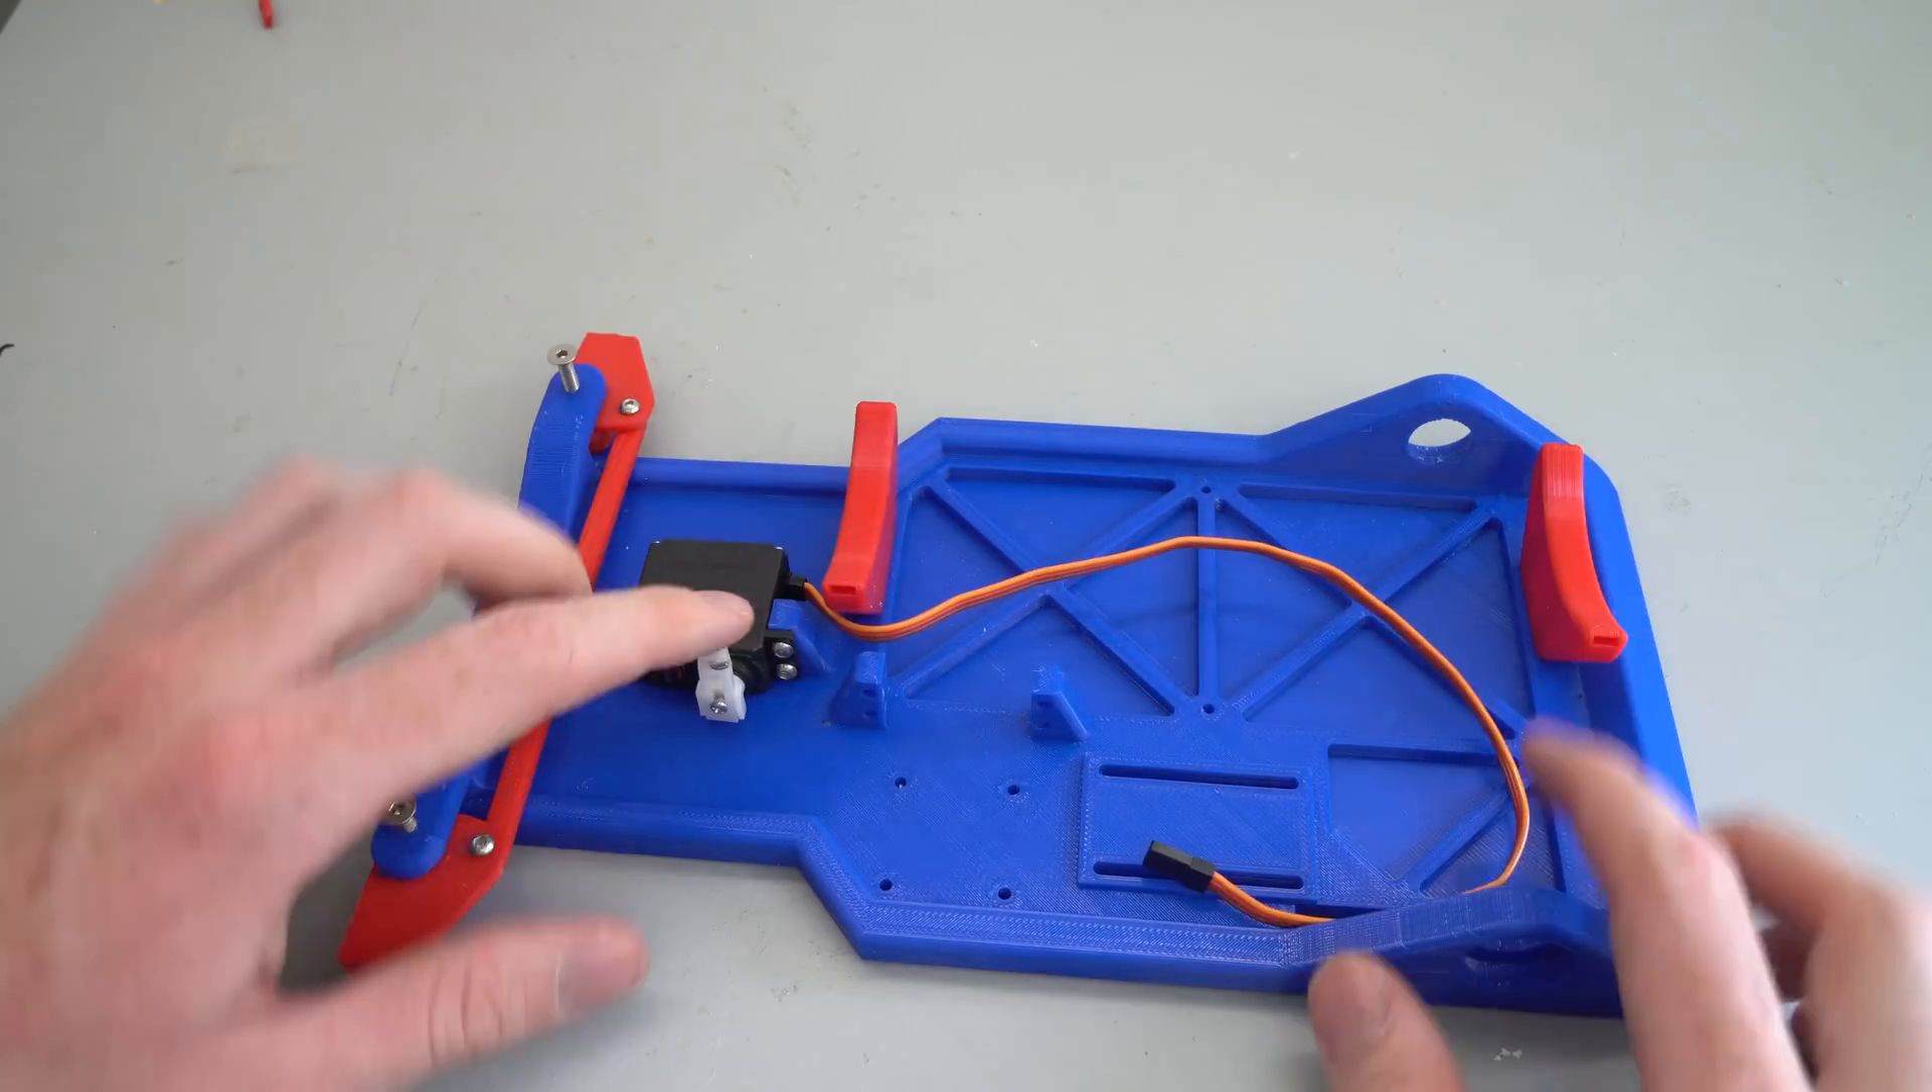So there we go, the bottle mount brackets are in position.